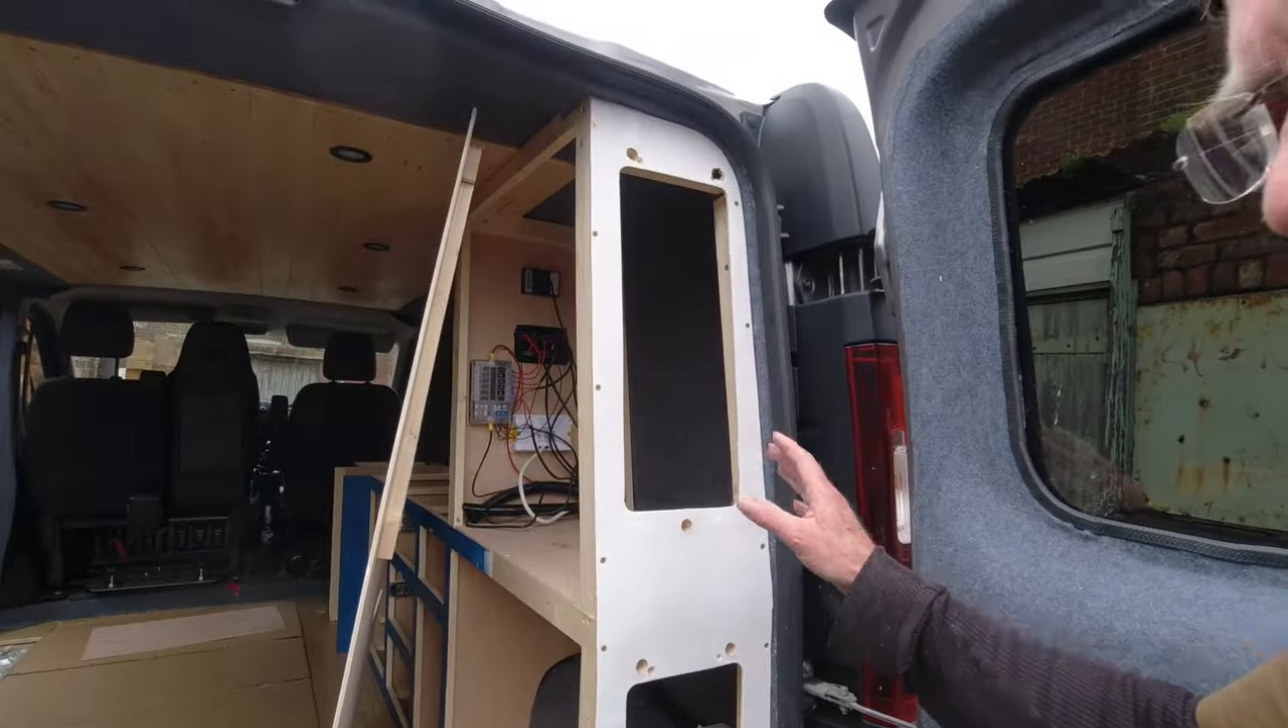Already i have the back panel on there and that's all looking good.